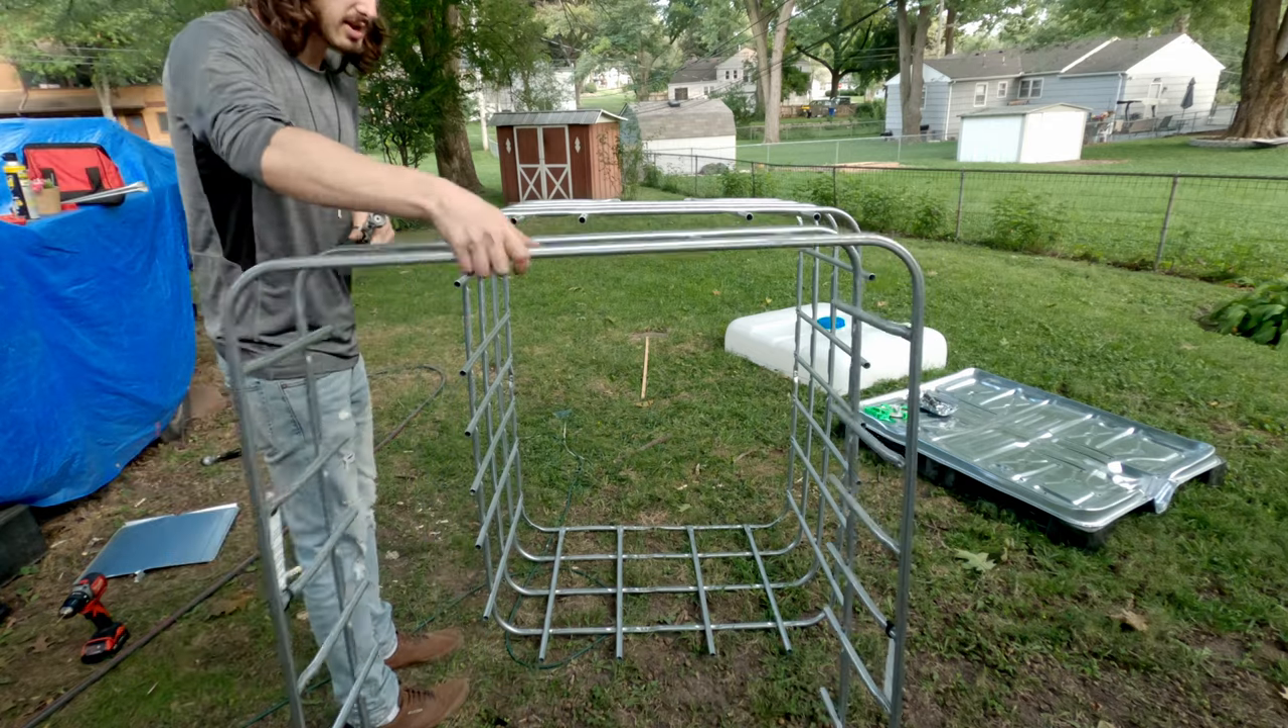This cage has now been separated.